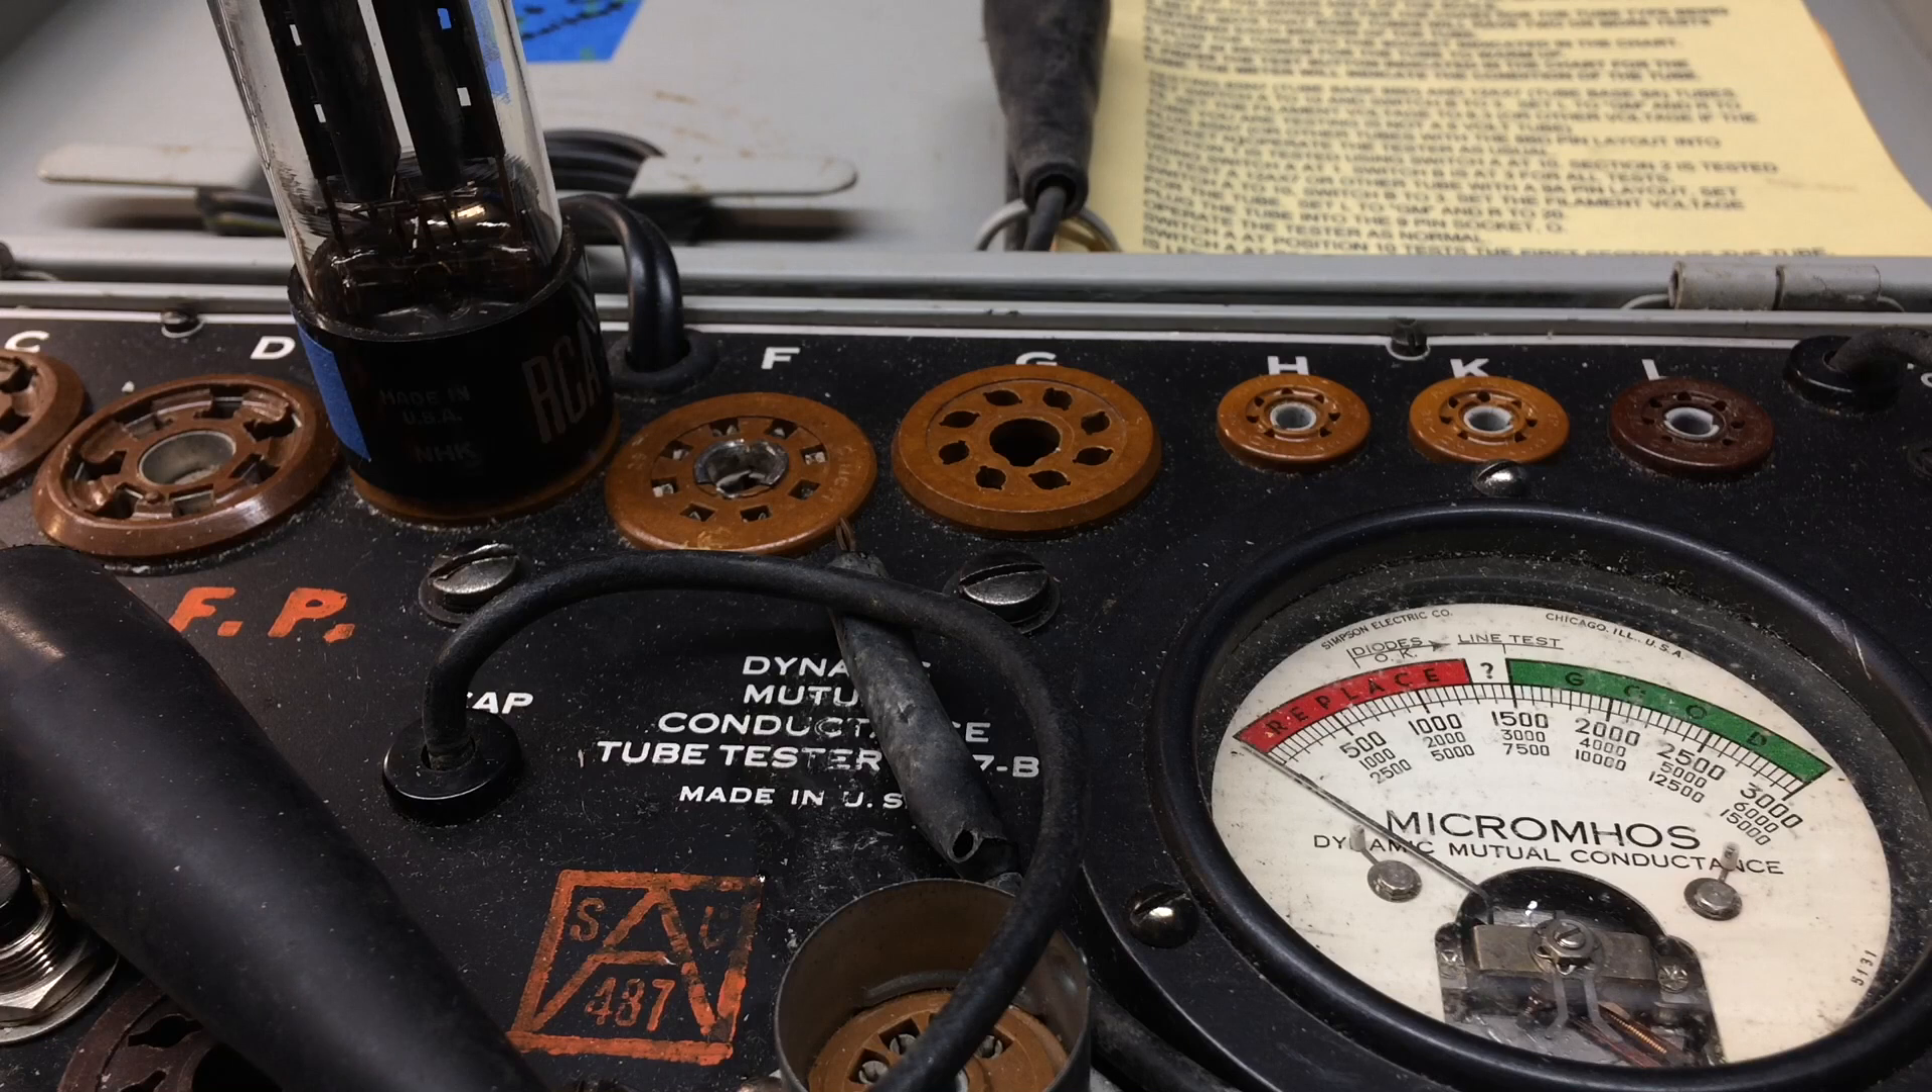Okay, you guys can see I've already got the tube in place here.